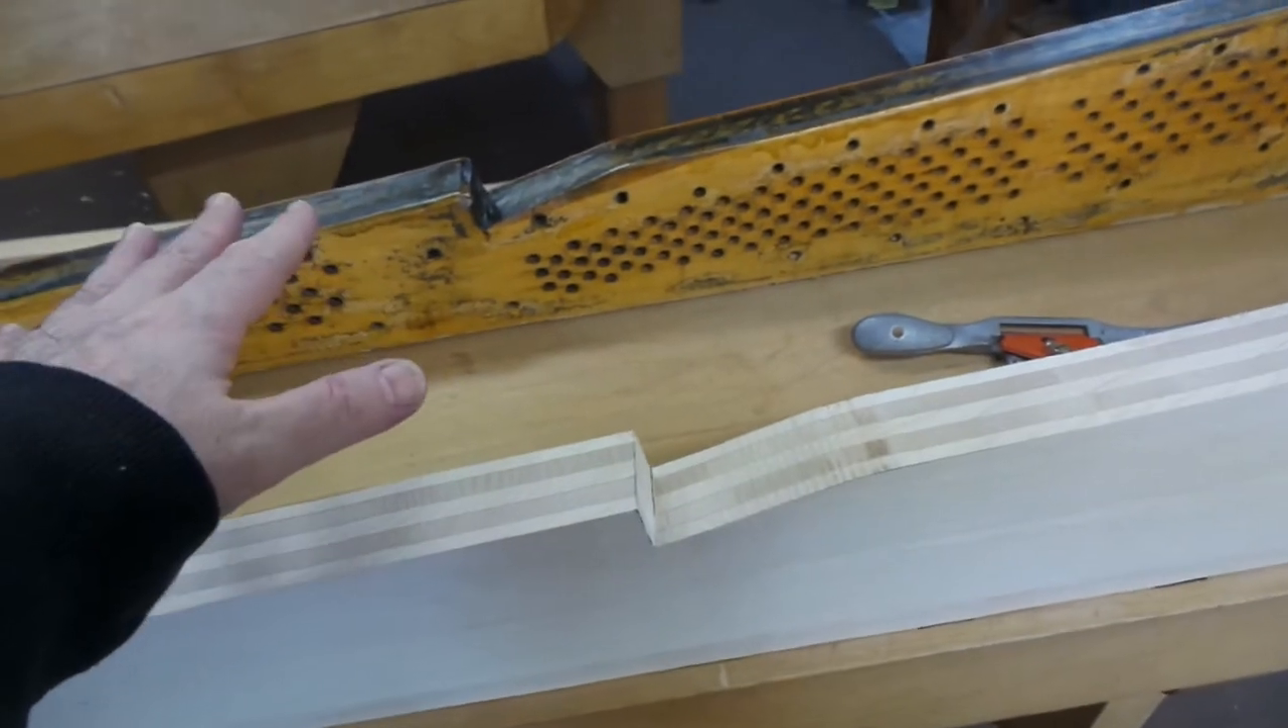The old pin block is taken out the new pin block was just roughed out.